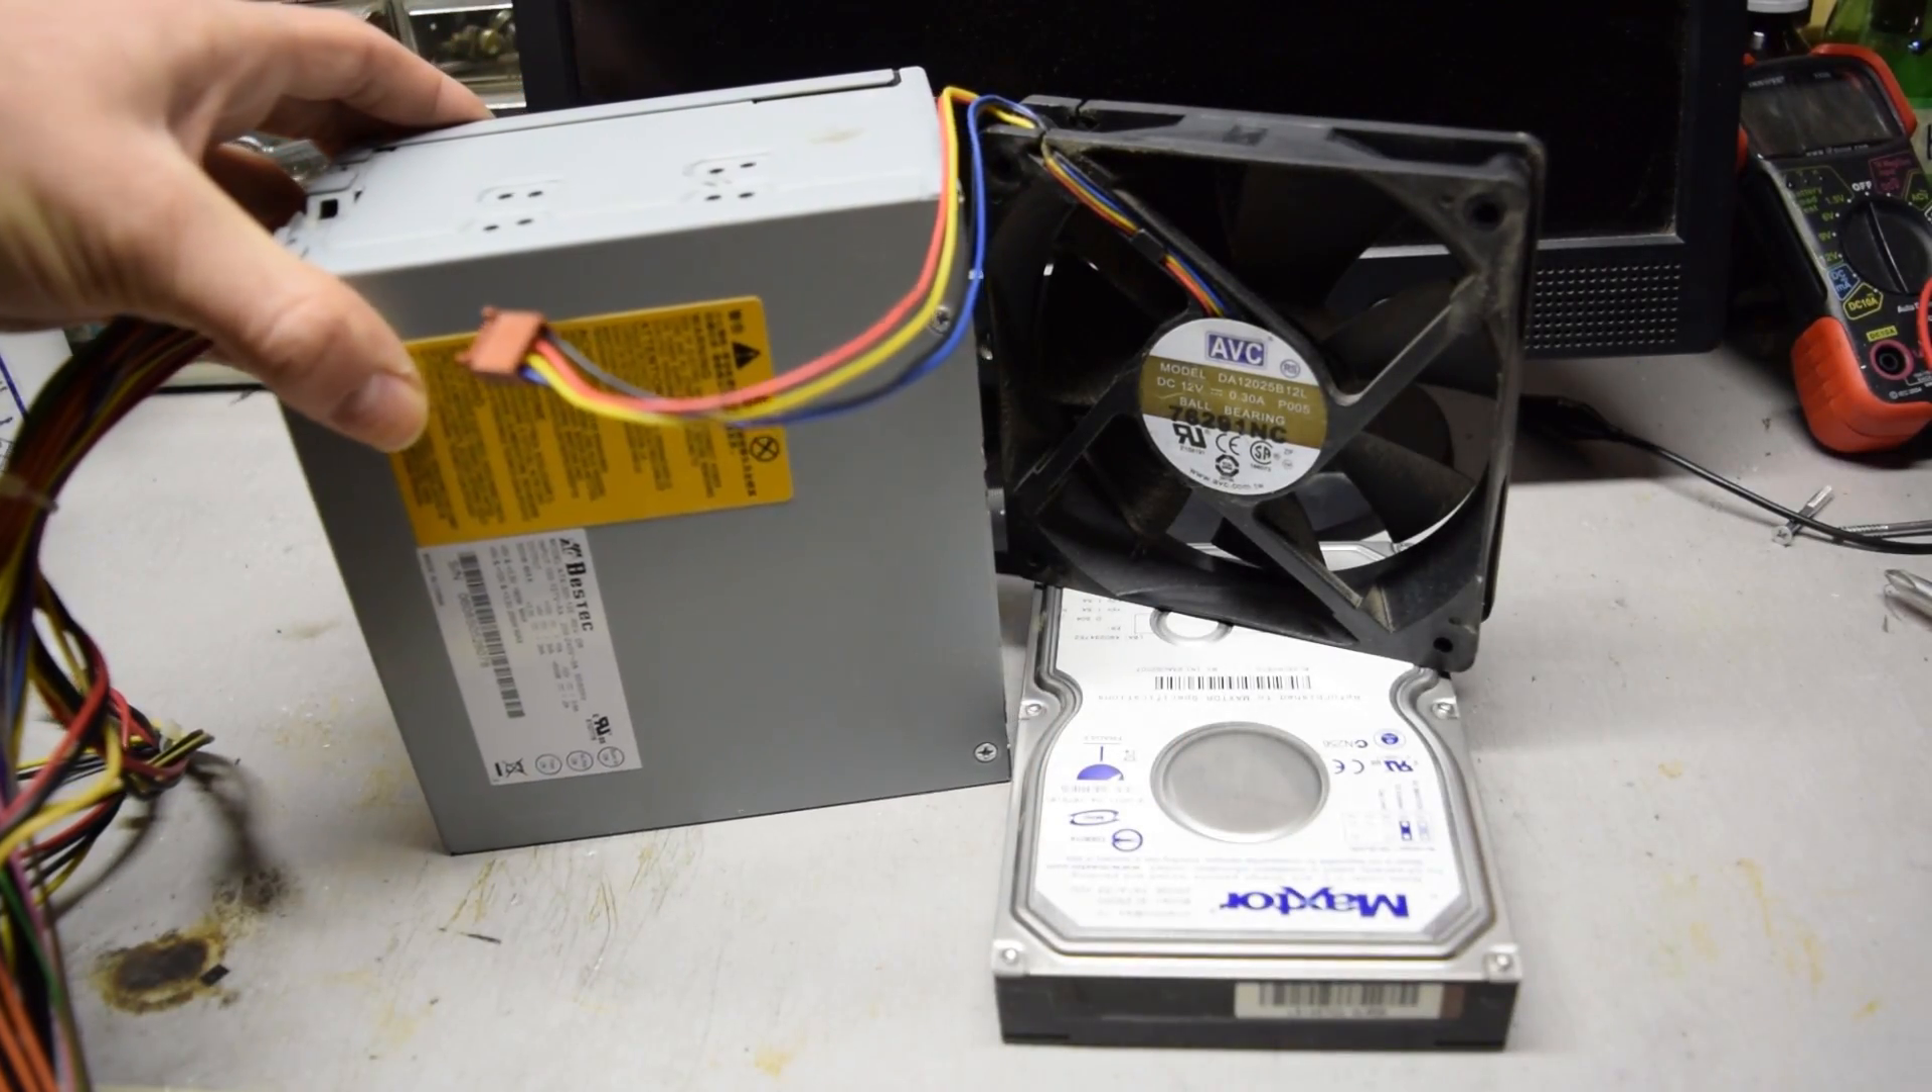I've removed the power supply, the fan, and the hard drive from the computer and they can be set to the side for now.